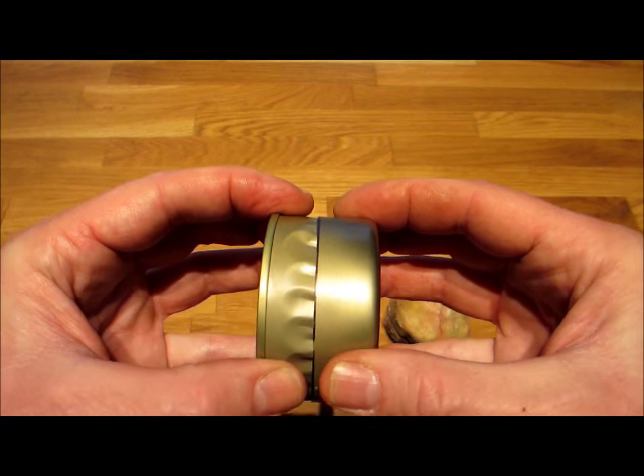Okay, so I've crimped this enough to get the two halves to start to fit together.